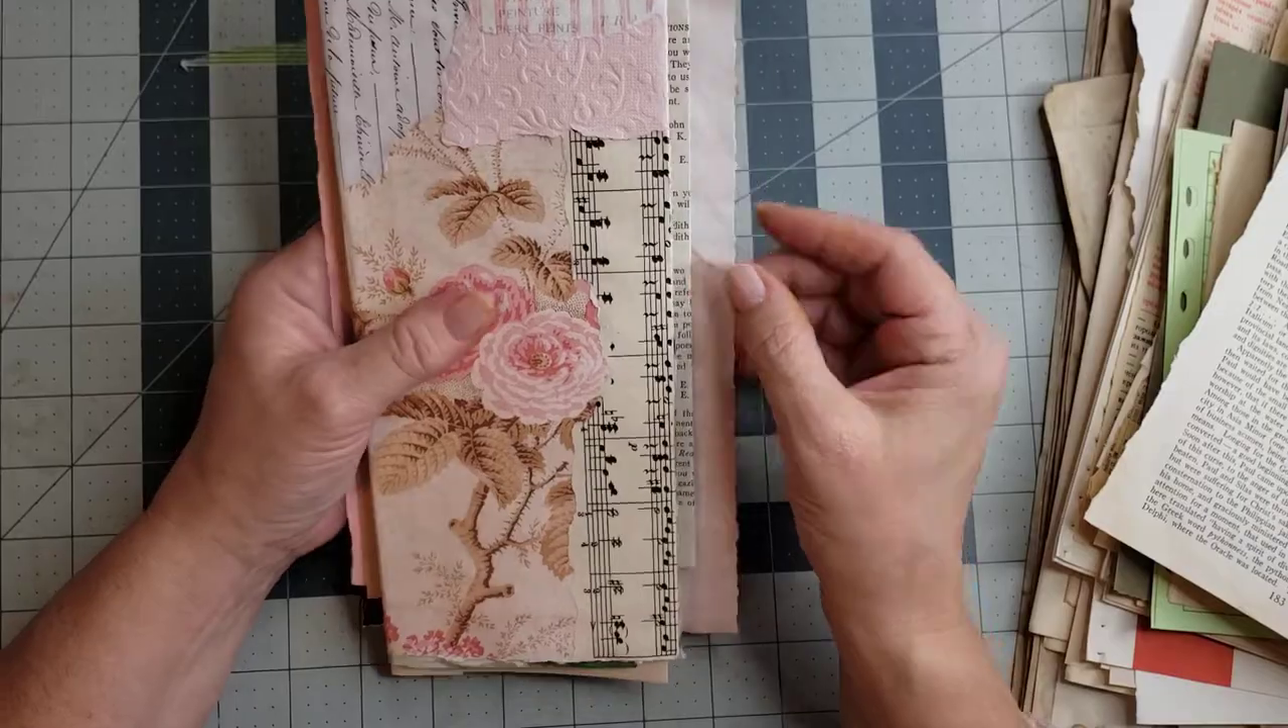But the avocado dyed paper is sticking out way too far now.